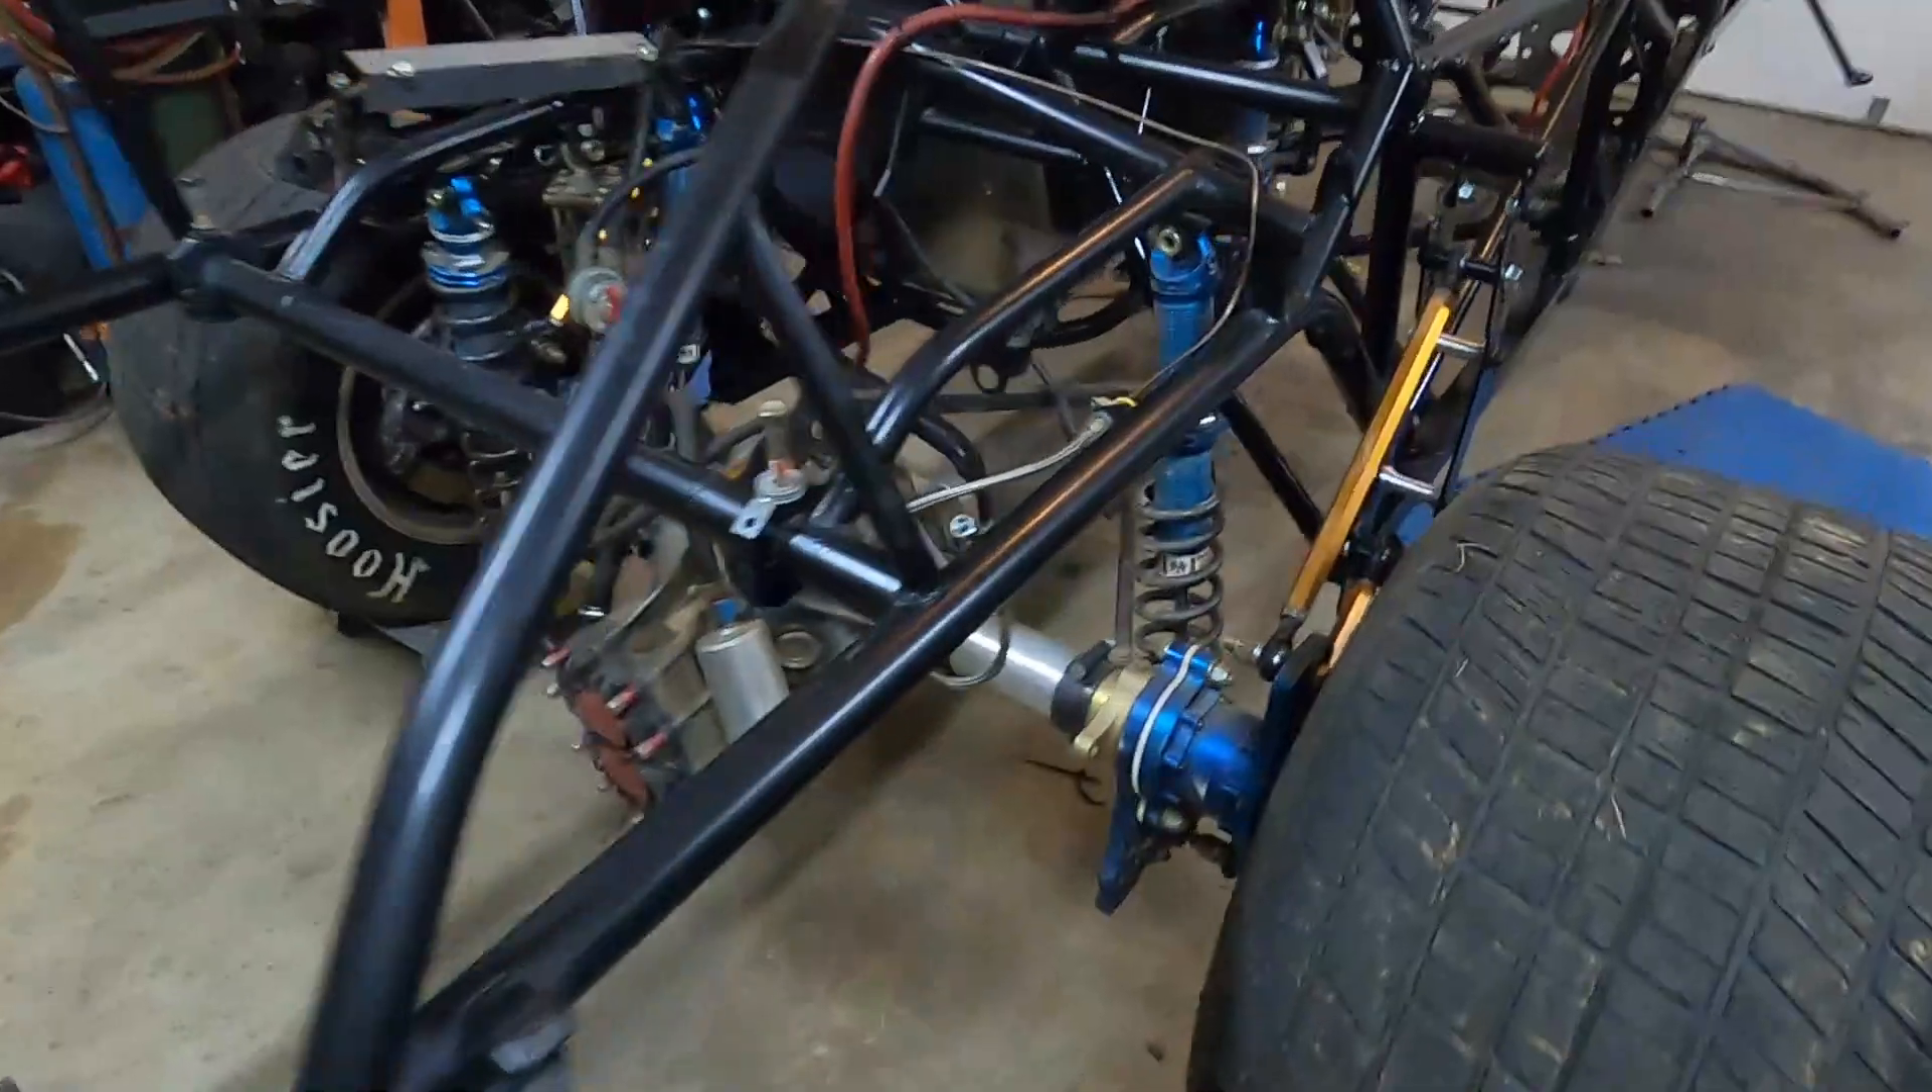We got the rear end all installed ready to rock and roll.